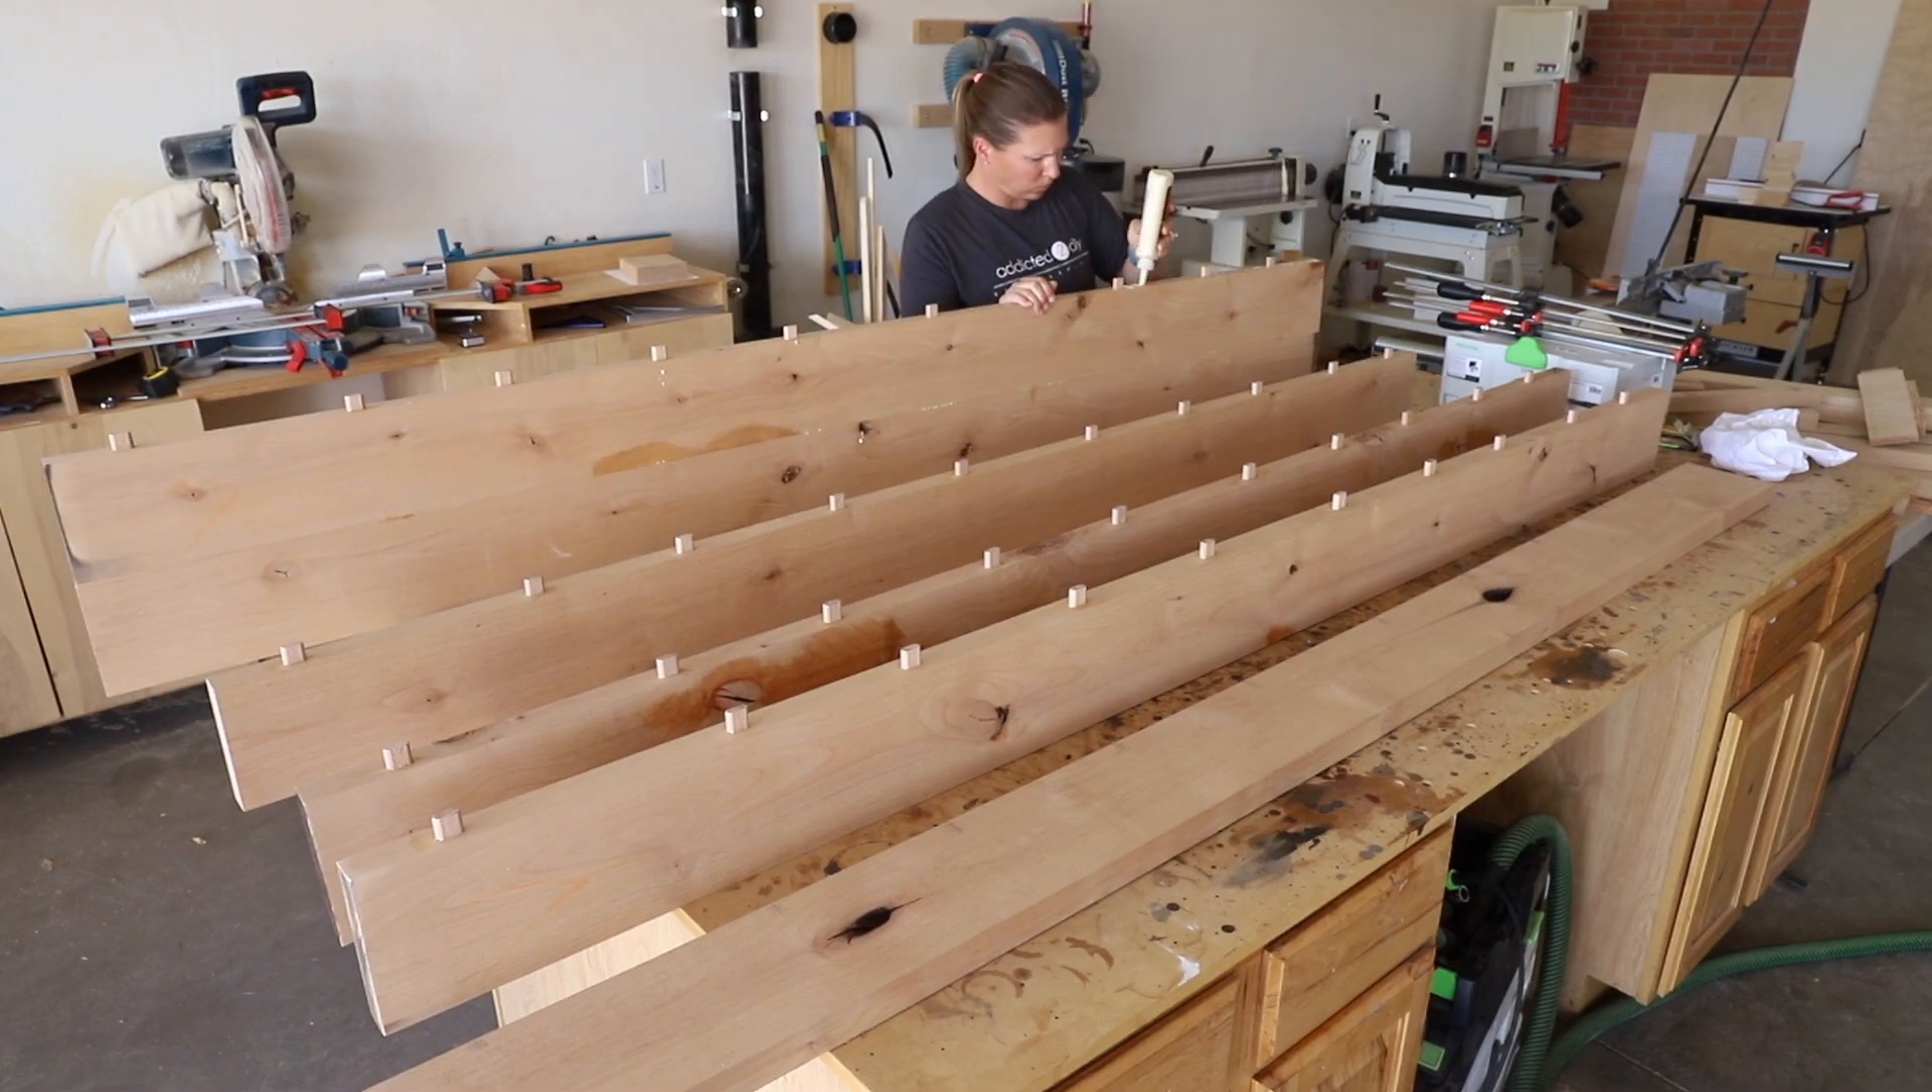With all of the tenons glued in place I began the remainder of the glue up piecing the tabletop together board by board.